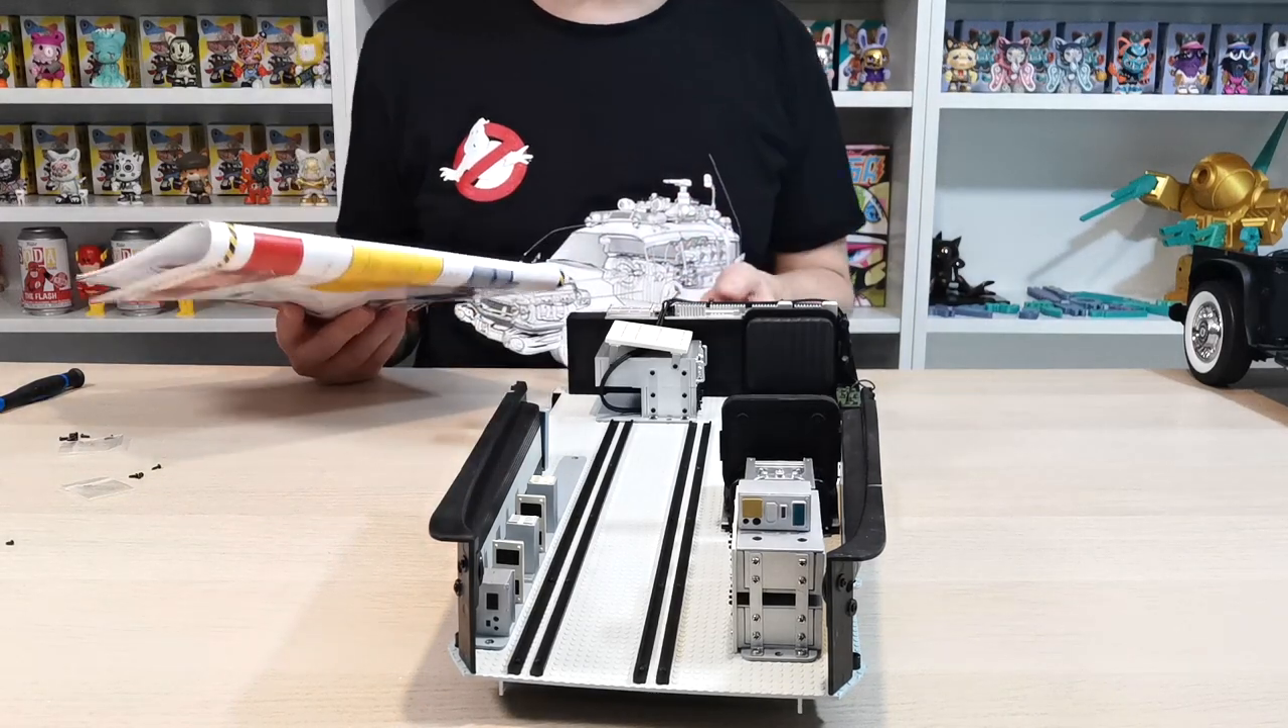Okay guys the rails are now in place so this is what it should look like.